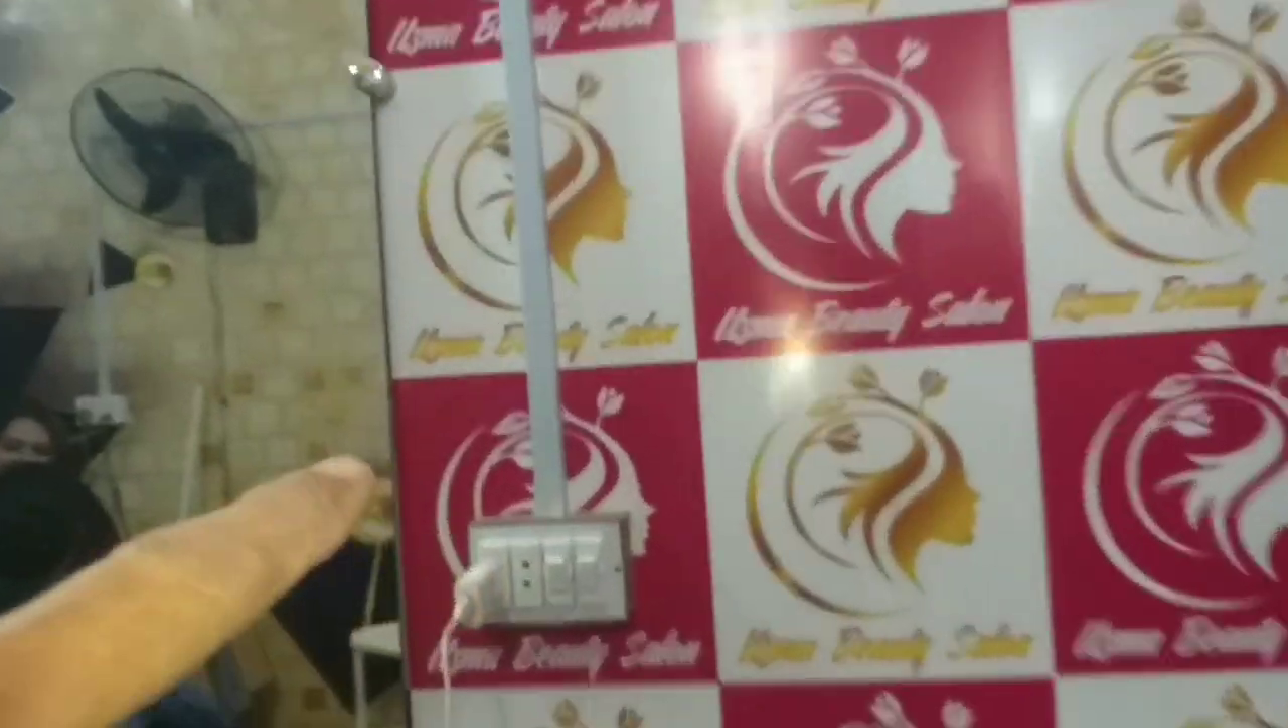یہ ہمارا کام الحمدللہ کمپلیٹ ہو چکا ہے ہم نے یہاں پر ایک بورڈ انسٹال کیا ہے۔